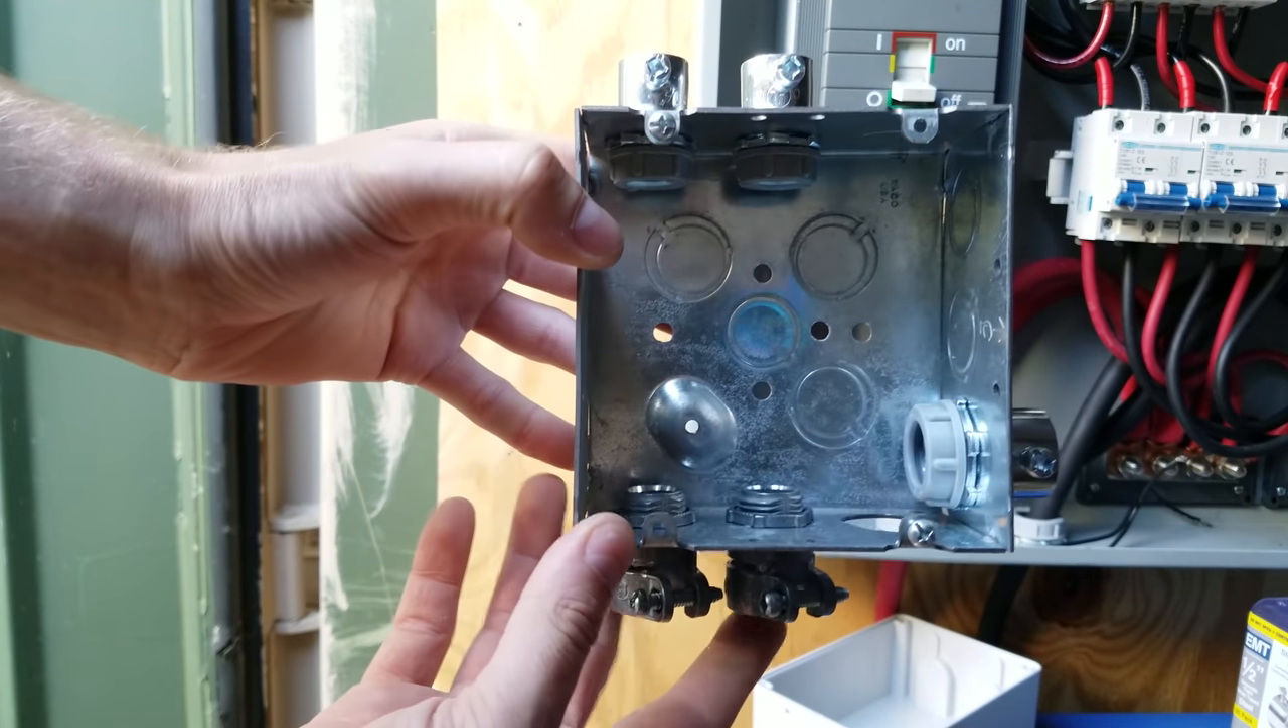I'll cut an eight-inch, two-eight-inch pieces of conduit. All right, so I put a total of five fittings in this box.